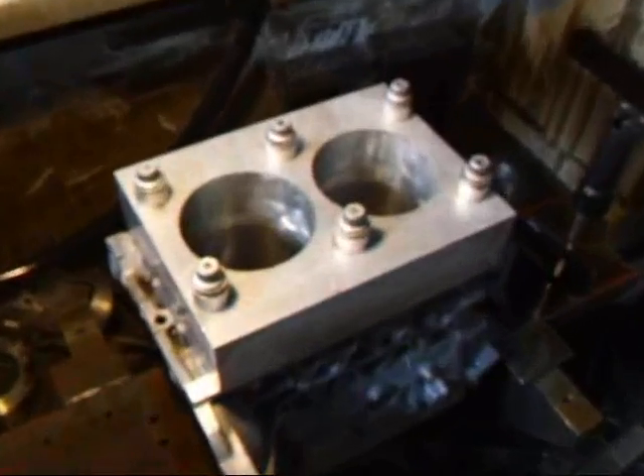Alright, I've installed the torque plate on top of this block and we normally do this with all the sleeves that we put in these because what it does is to simulate the stress of the cylinder head.